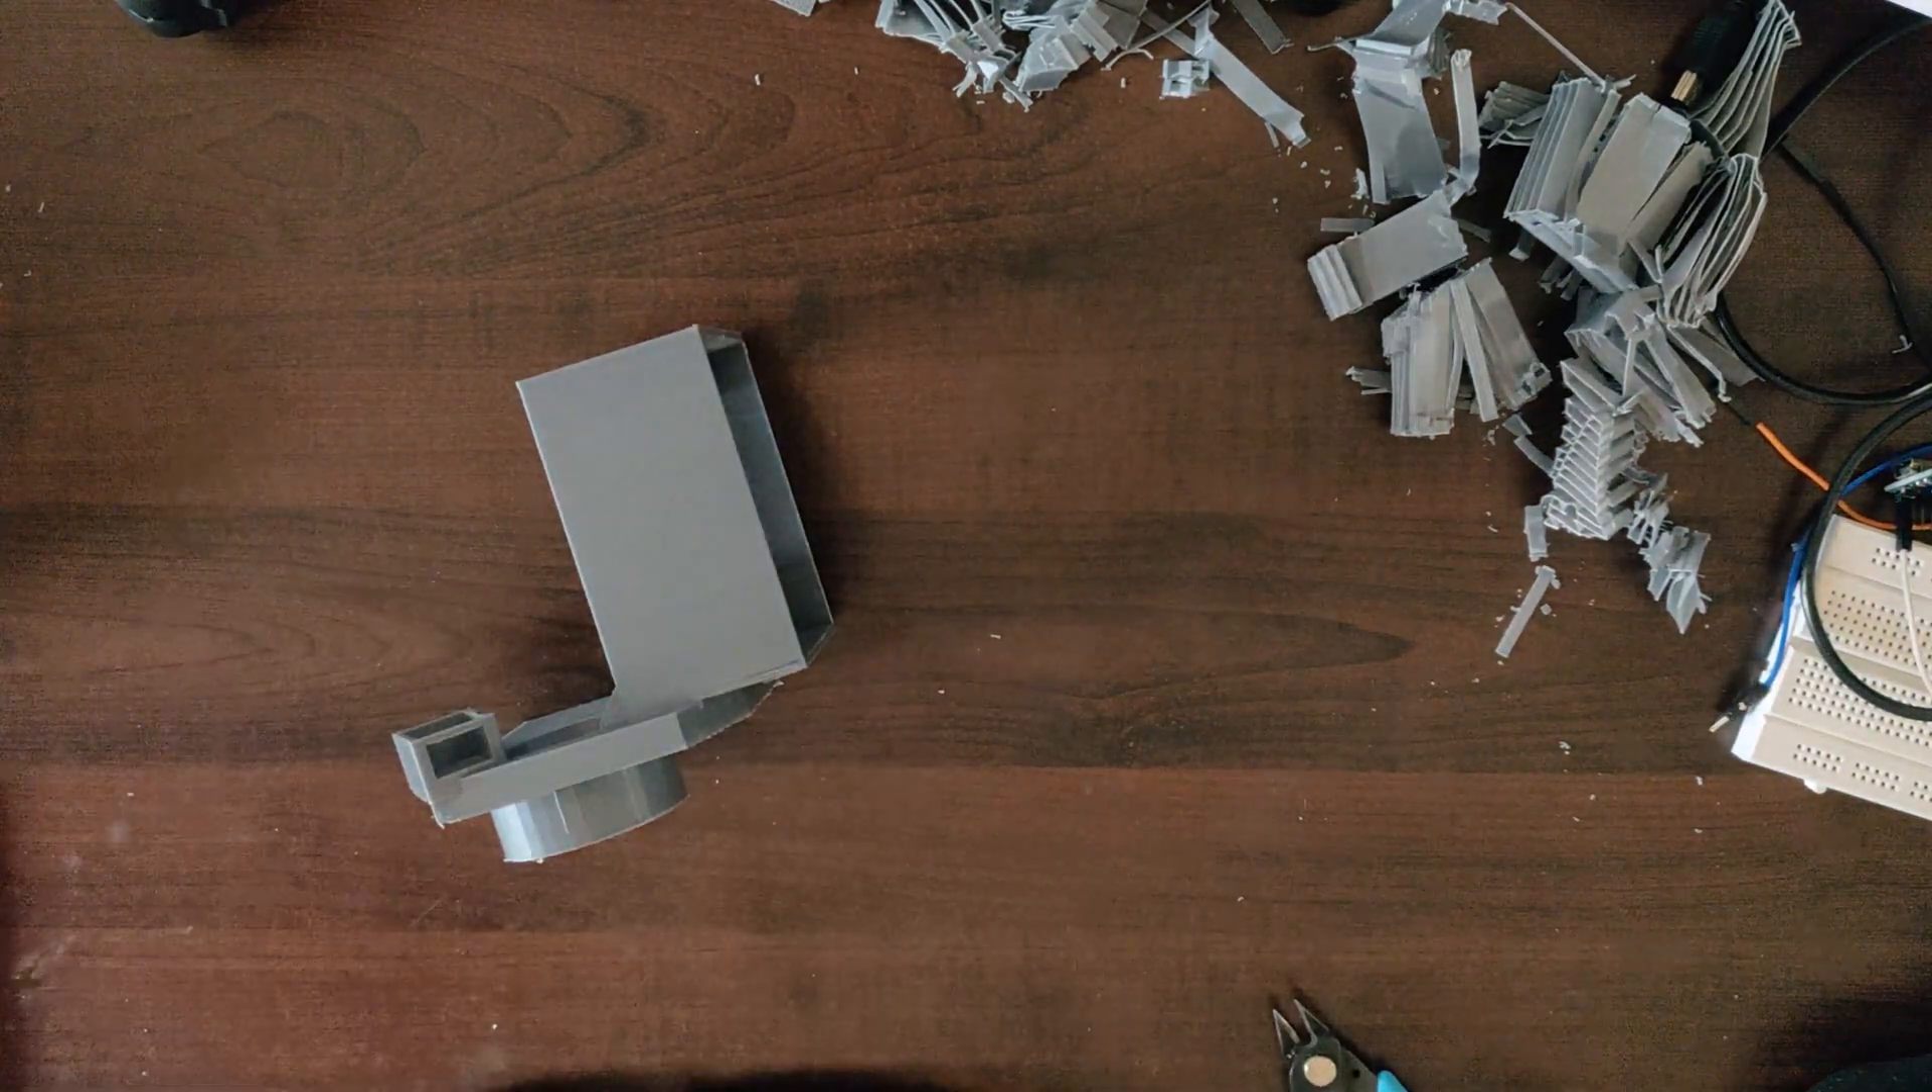So now I've removed all the support elements.